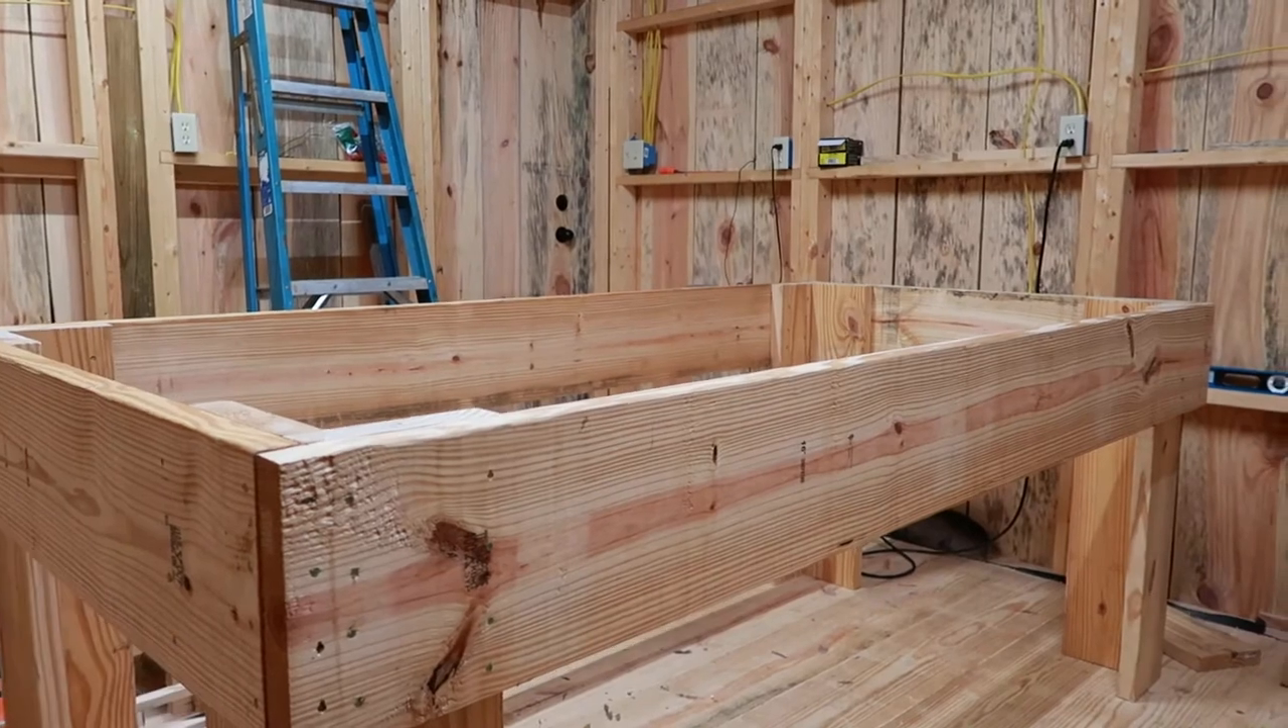I just want to show you what my shop table is looking like right now. I've got it all framed out. Still got to do some supports all in between on top there.